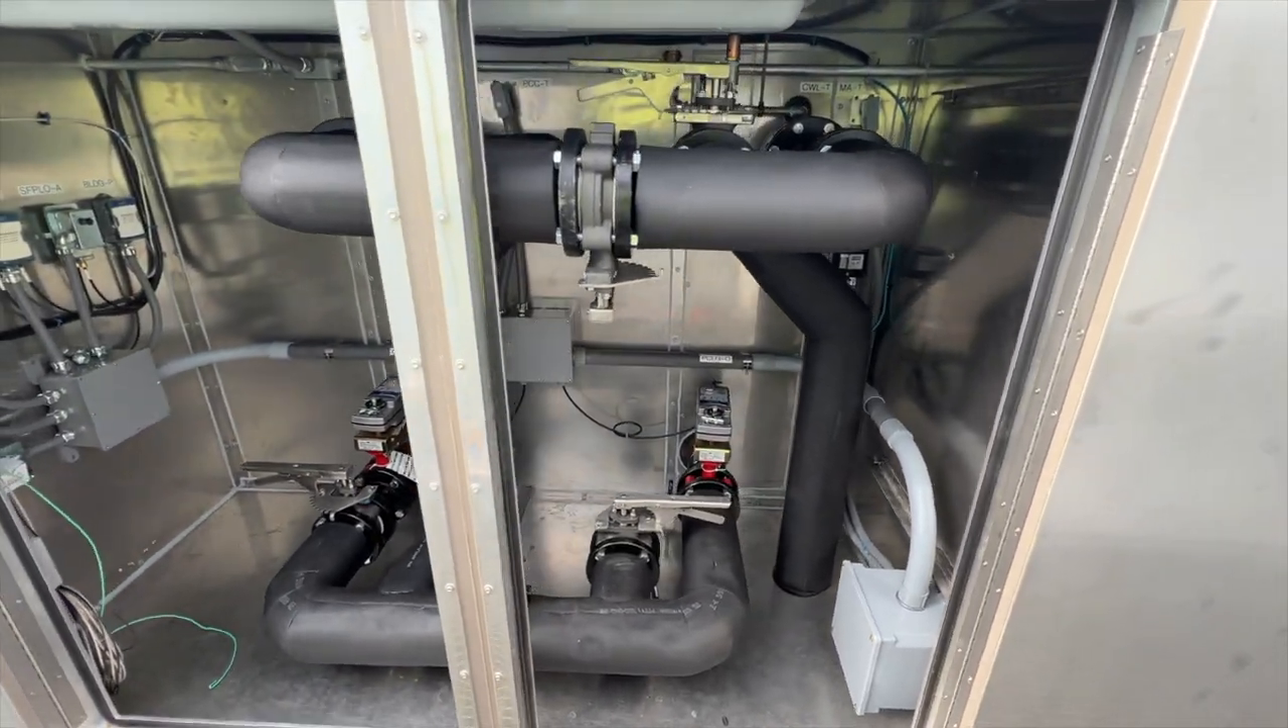And this is what it looks like with about 90 % of the insulation on.